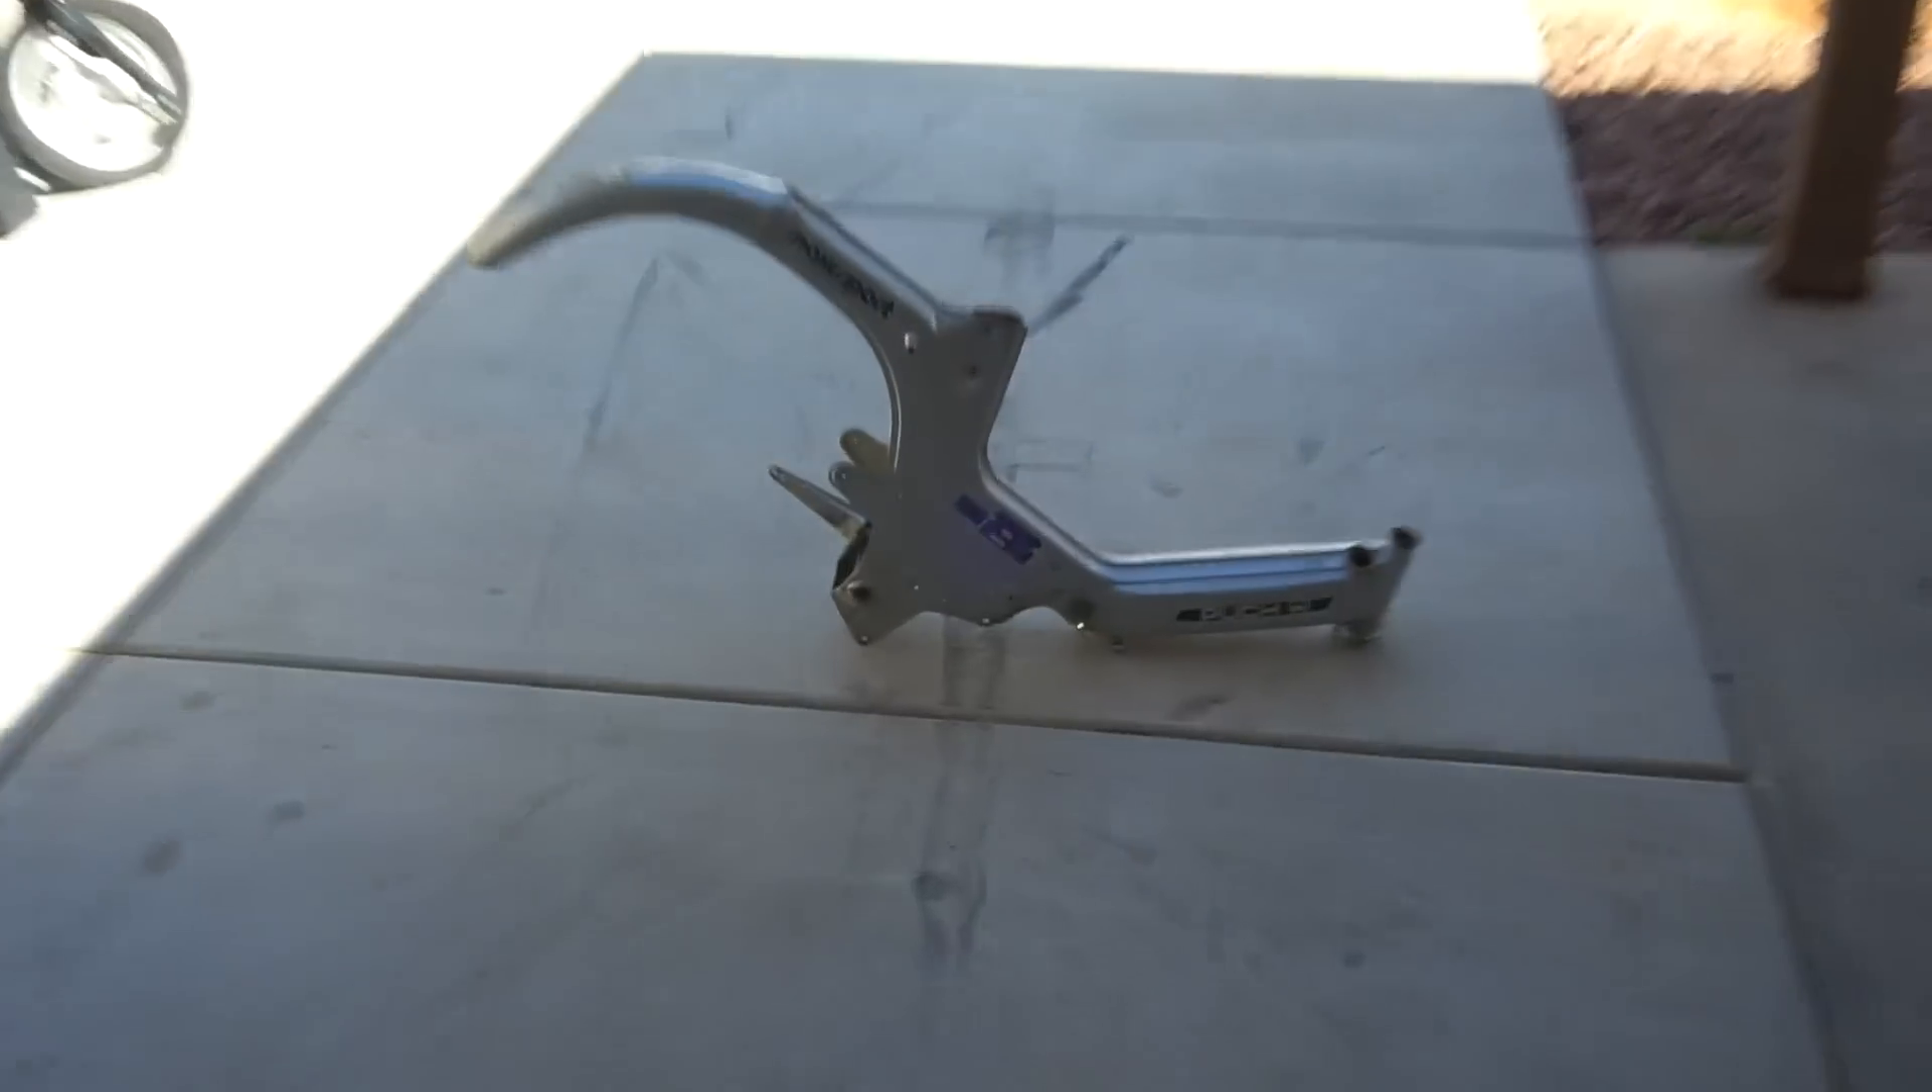We've got the frame completely stripped.